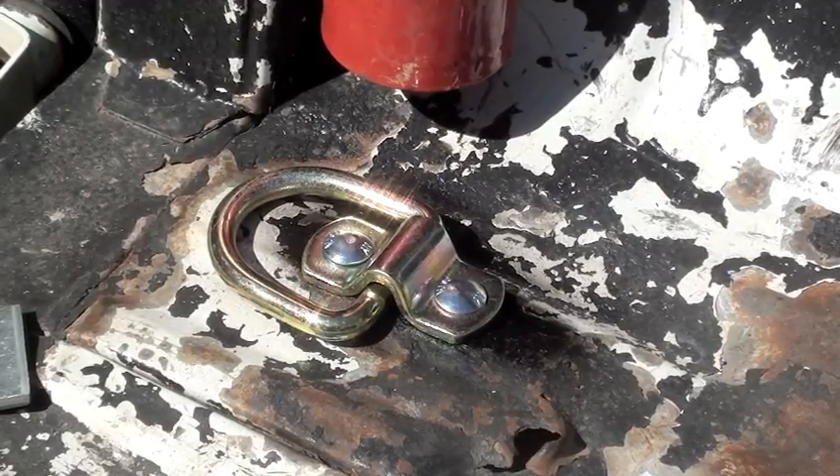Okay, so this is the D-ring that I've already put in the bed.